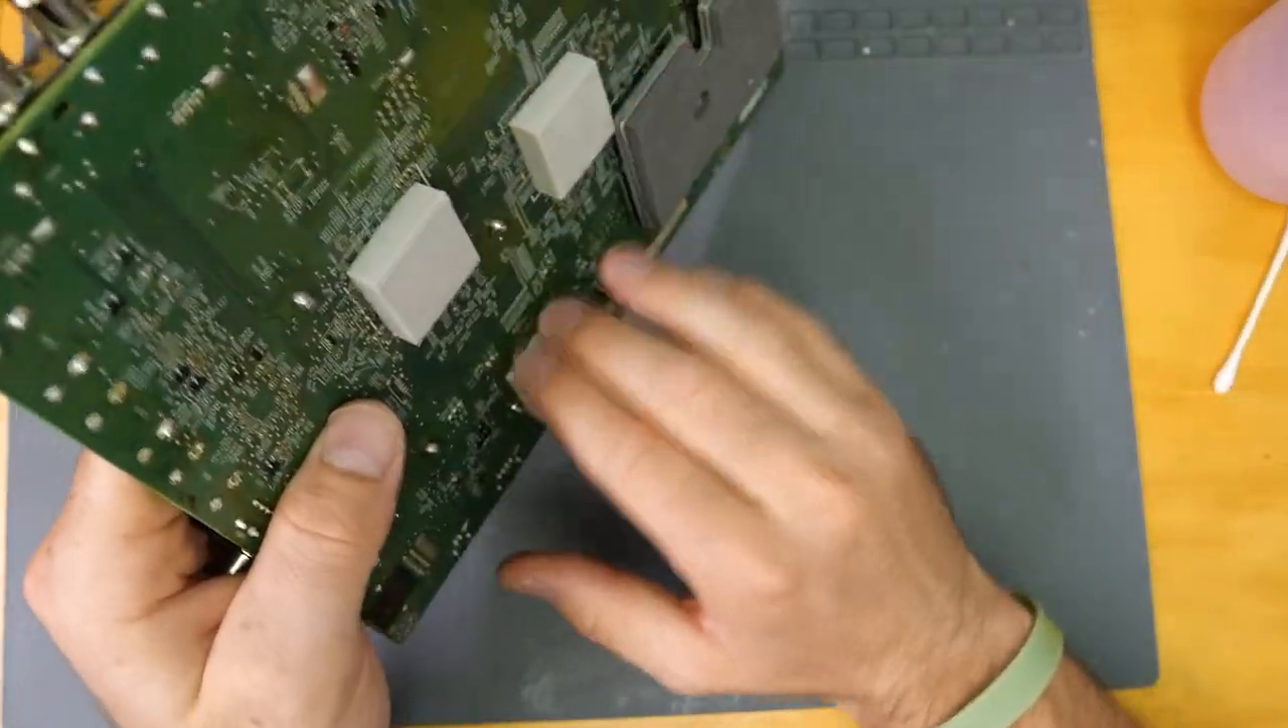All right, so all our pads are on there. They're secure.